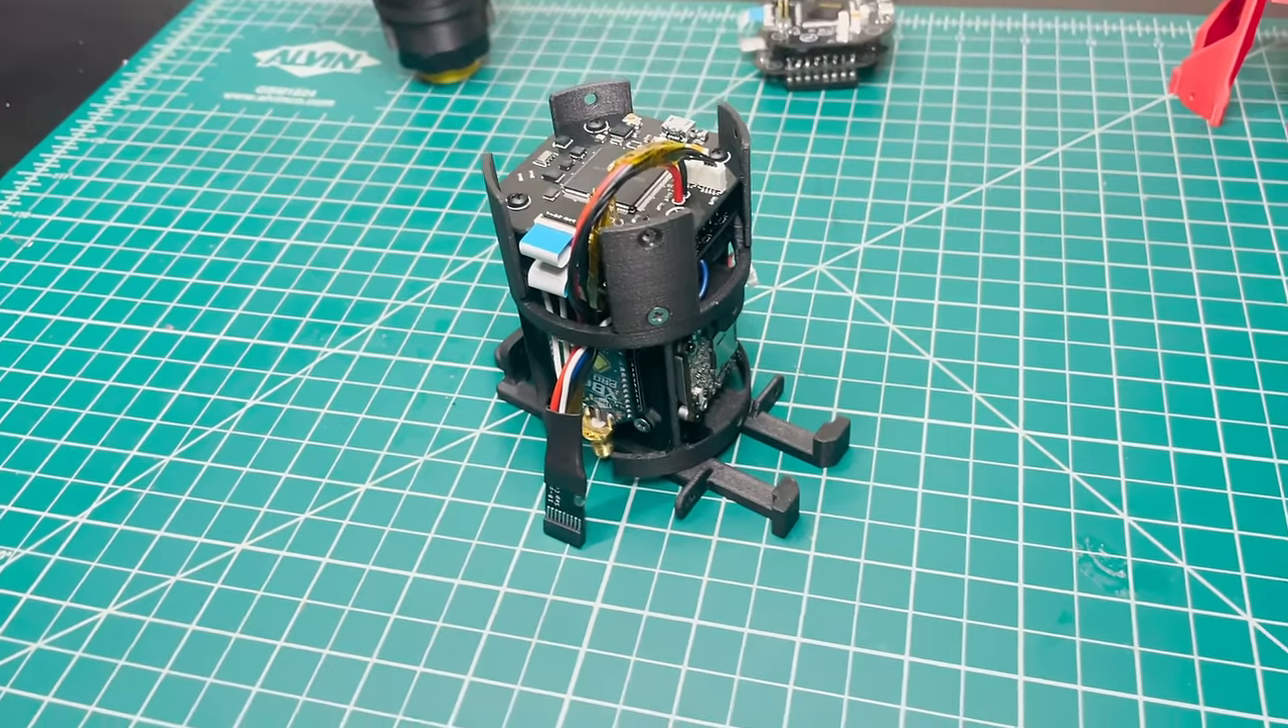And here is our completed lower and middle avionics assembly.